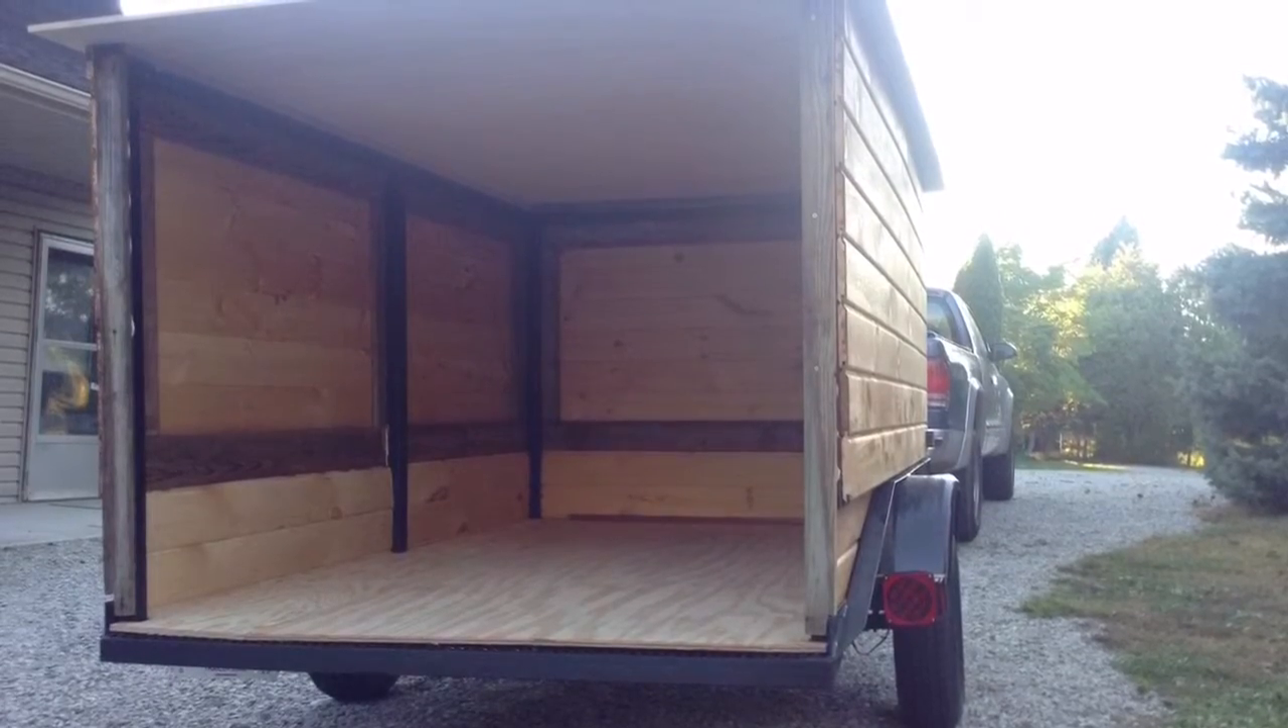So you see here, I've got no doors, but the trailer is ready to go.